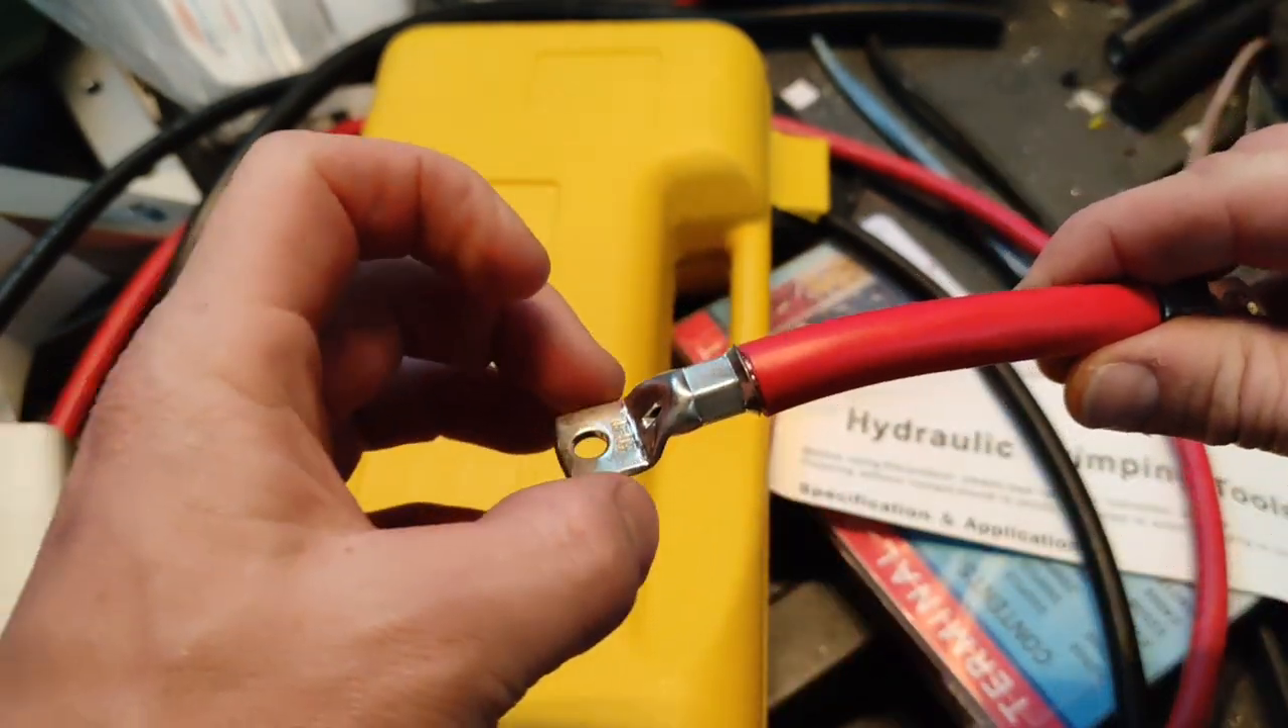So there we have the fully crimped cable.